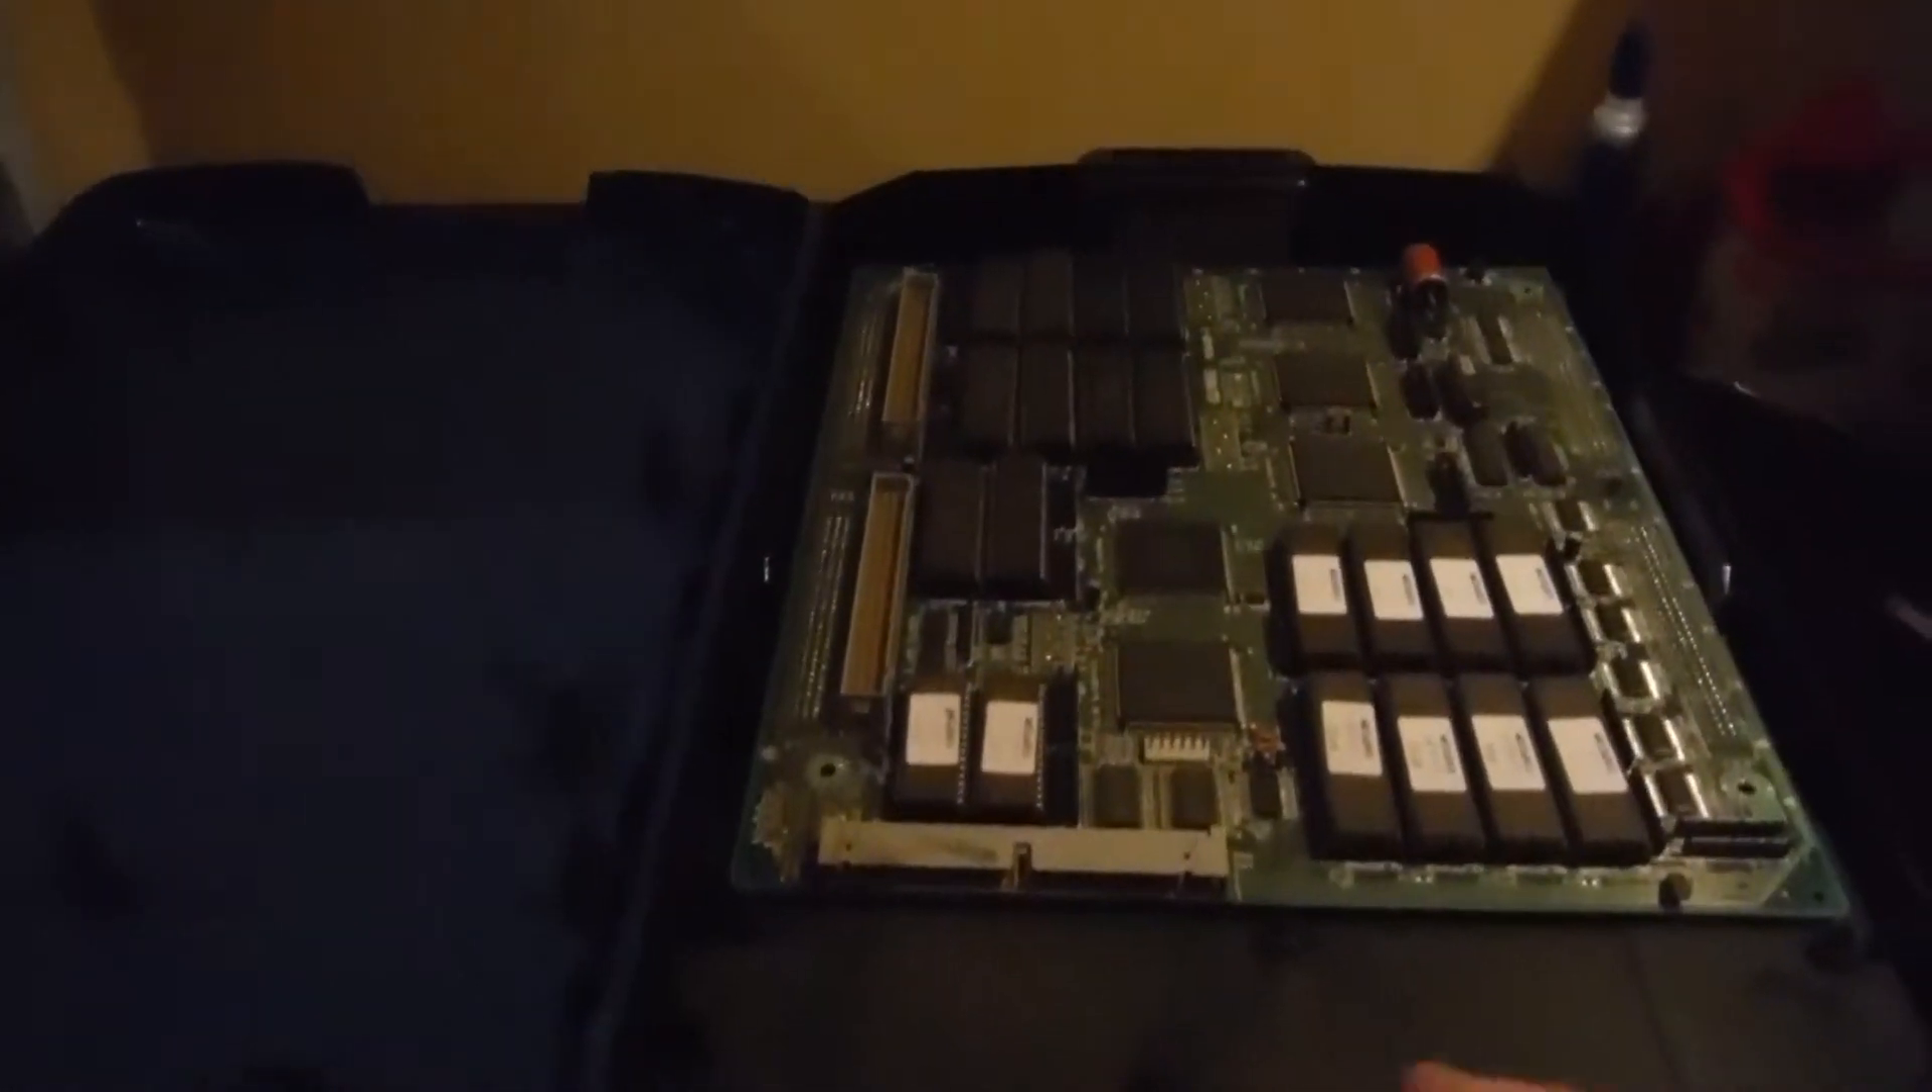Alright, the shell casing's off. You know, you can see the board here.